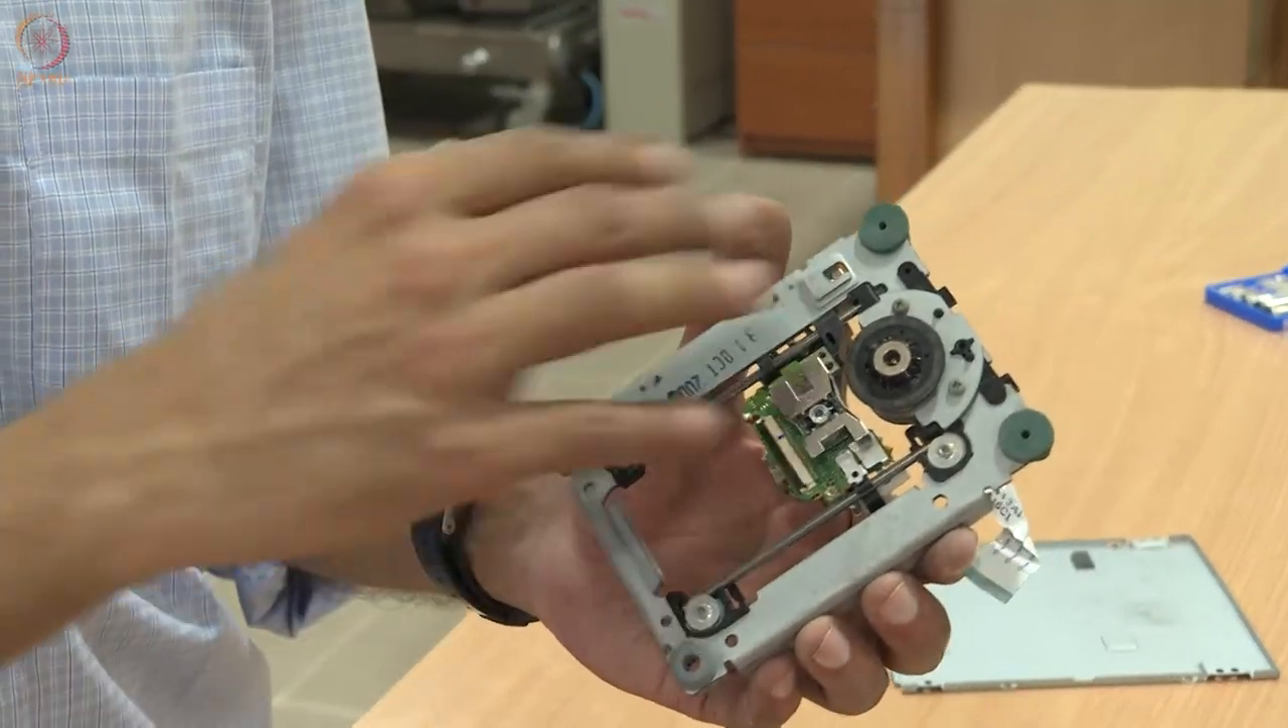So, you can see now I have completely taken out the the optical part of the DVD player.